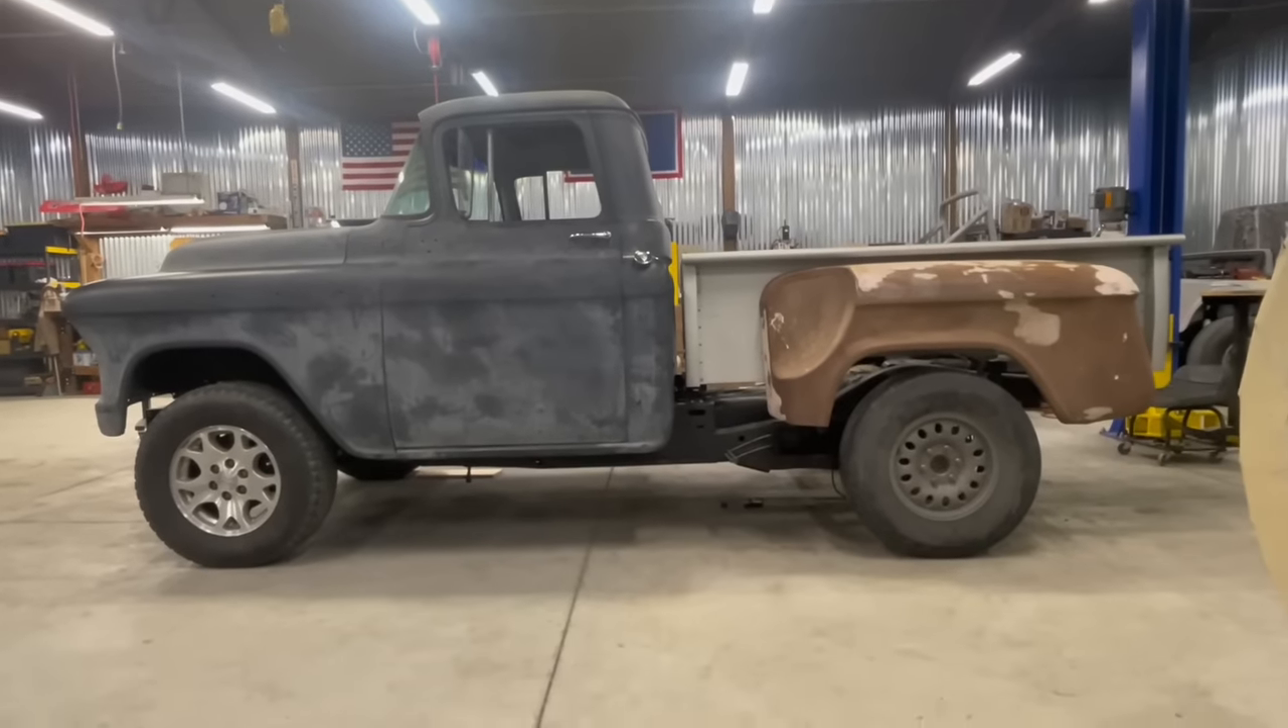The wheel wells are lined up pretty nicely, front and rear.